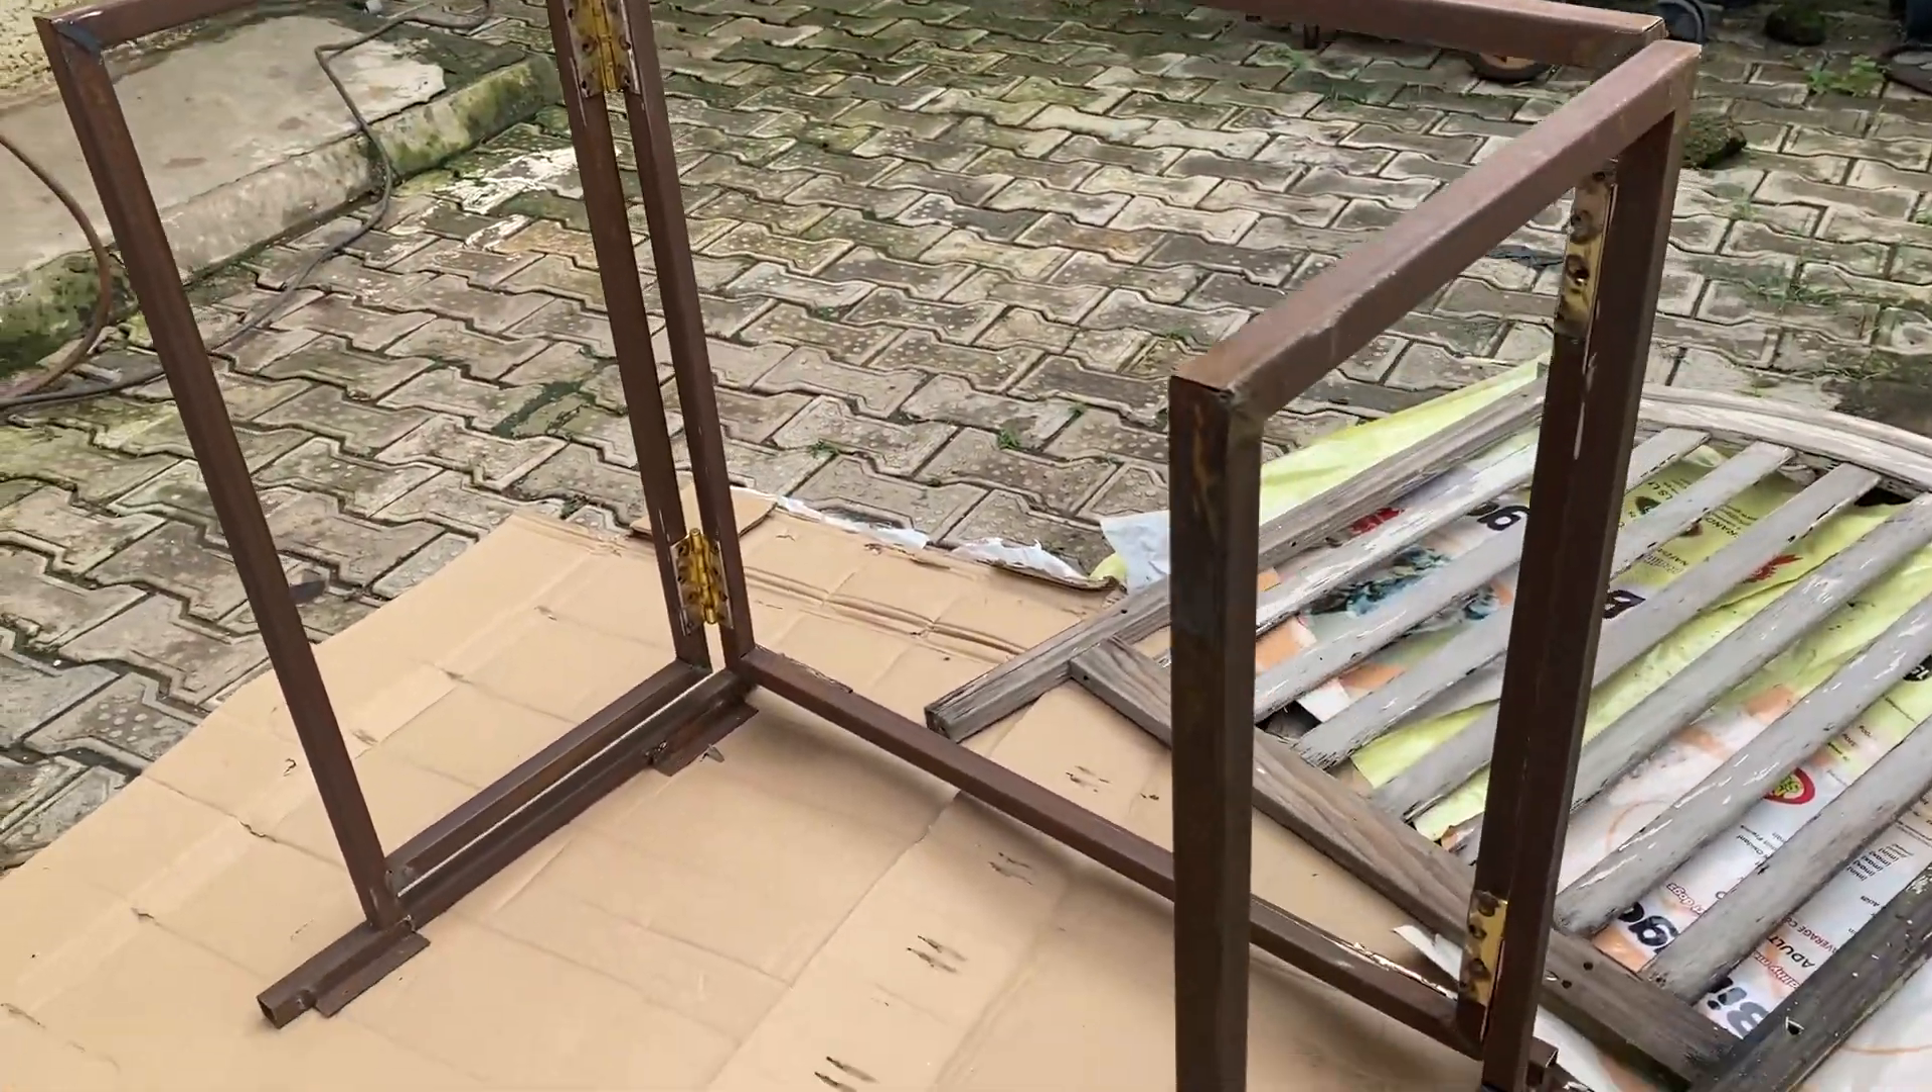Okay so this is the aftermath of the welding you can see the hinges are properly welded and the the top of the table is also welded.